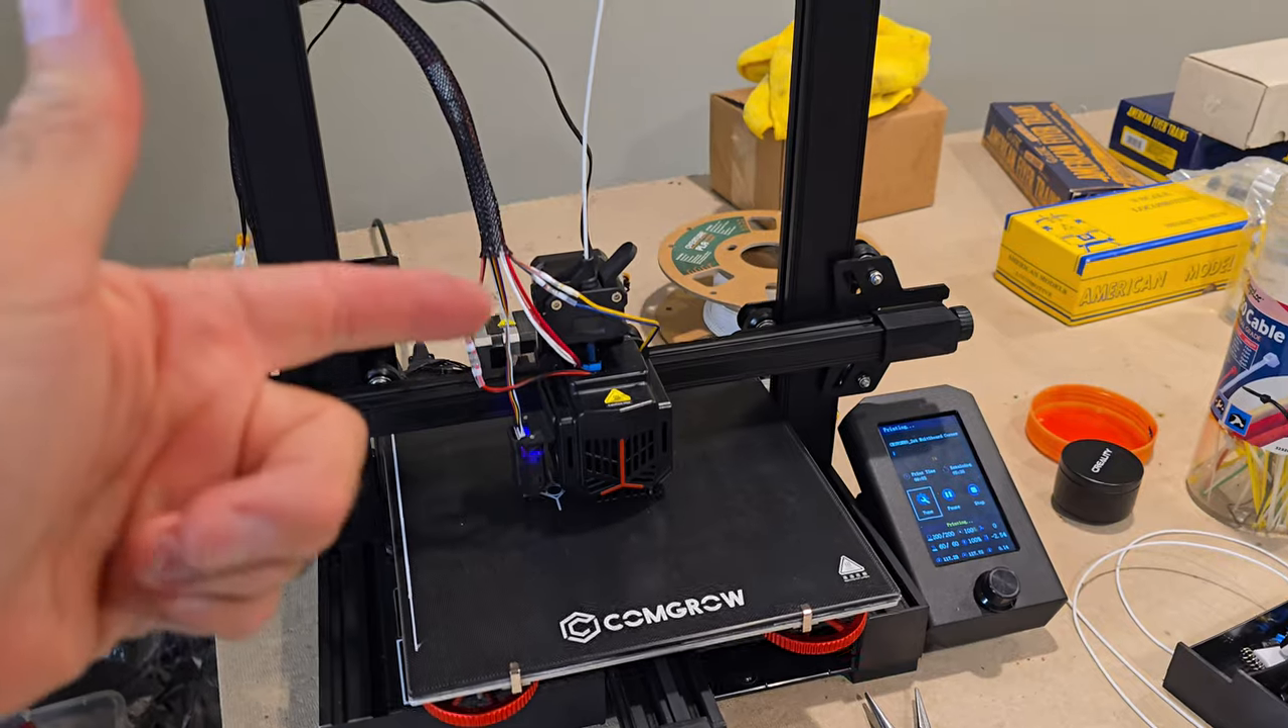So I got the printer back together here. Um, I've got the direct extruder put on.